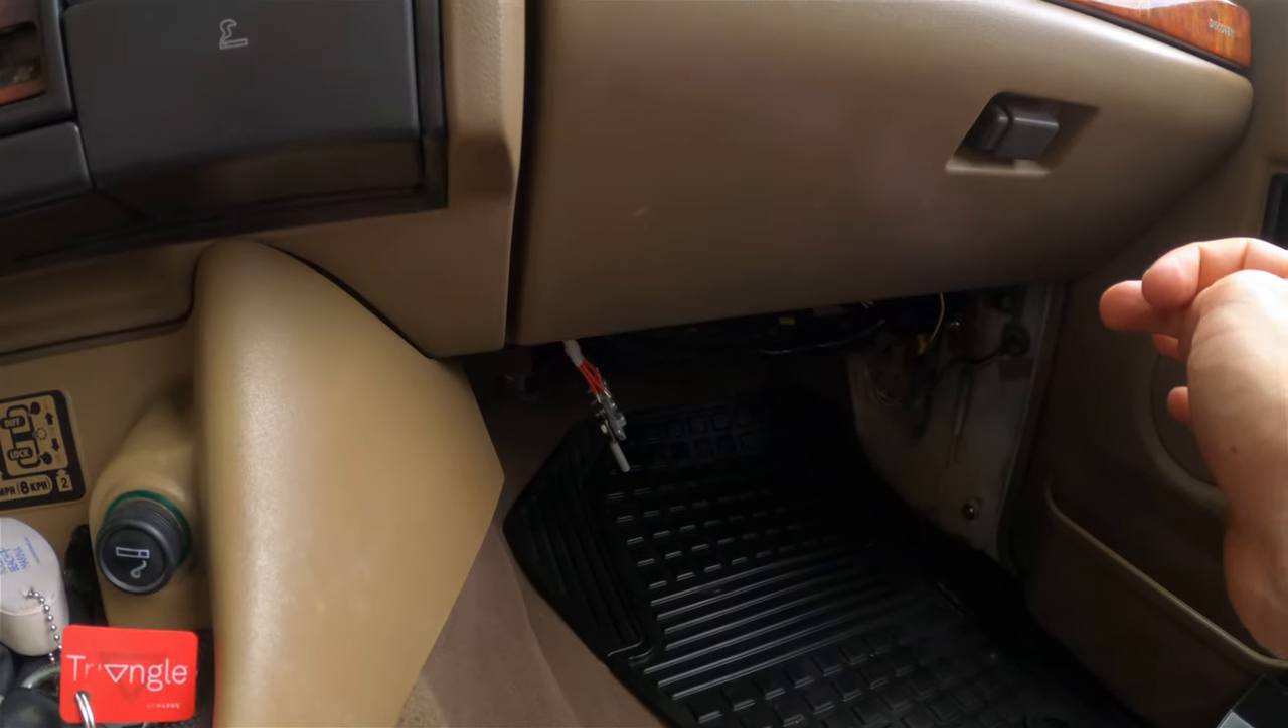So, right now you can see the wiring. I'm waiting on a, uh, a plastic box to put the, the junction in.